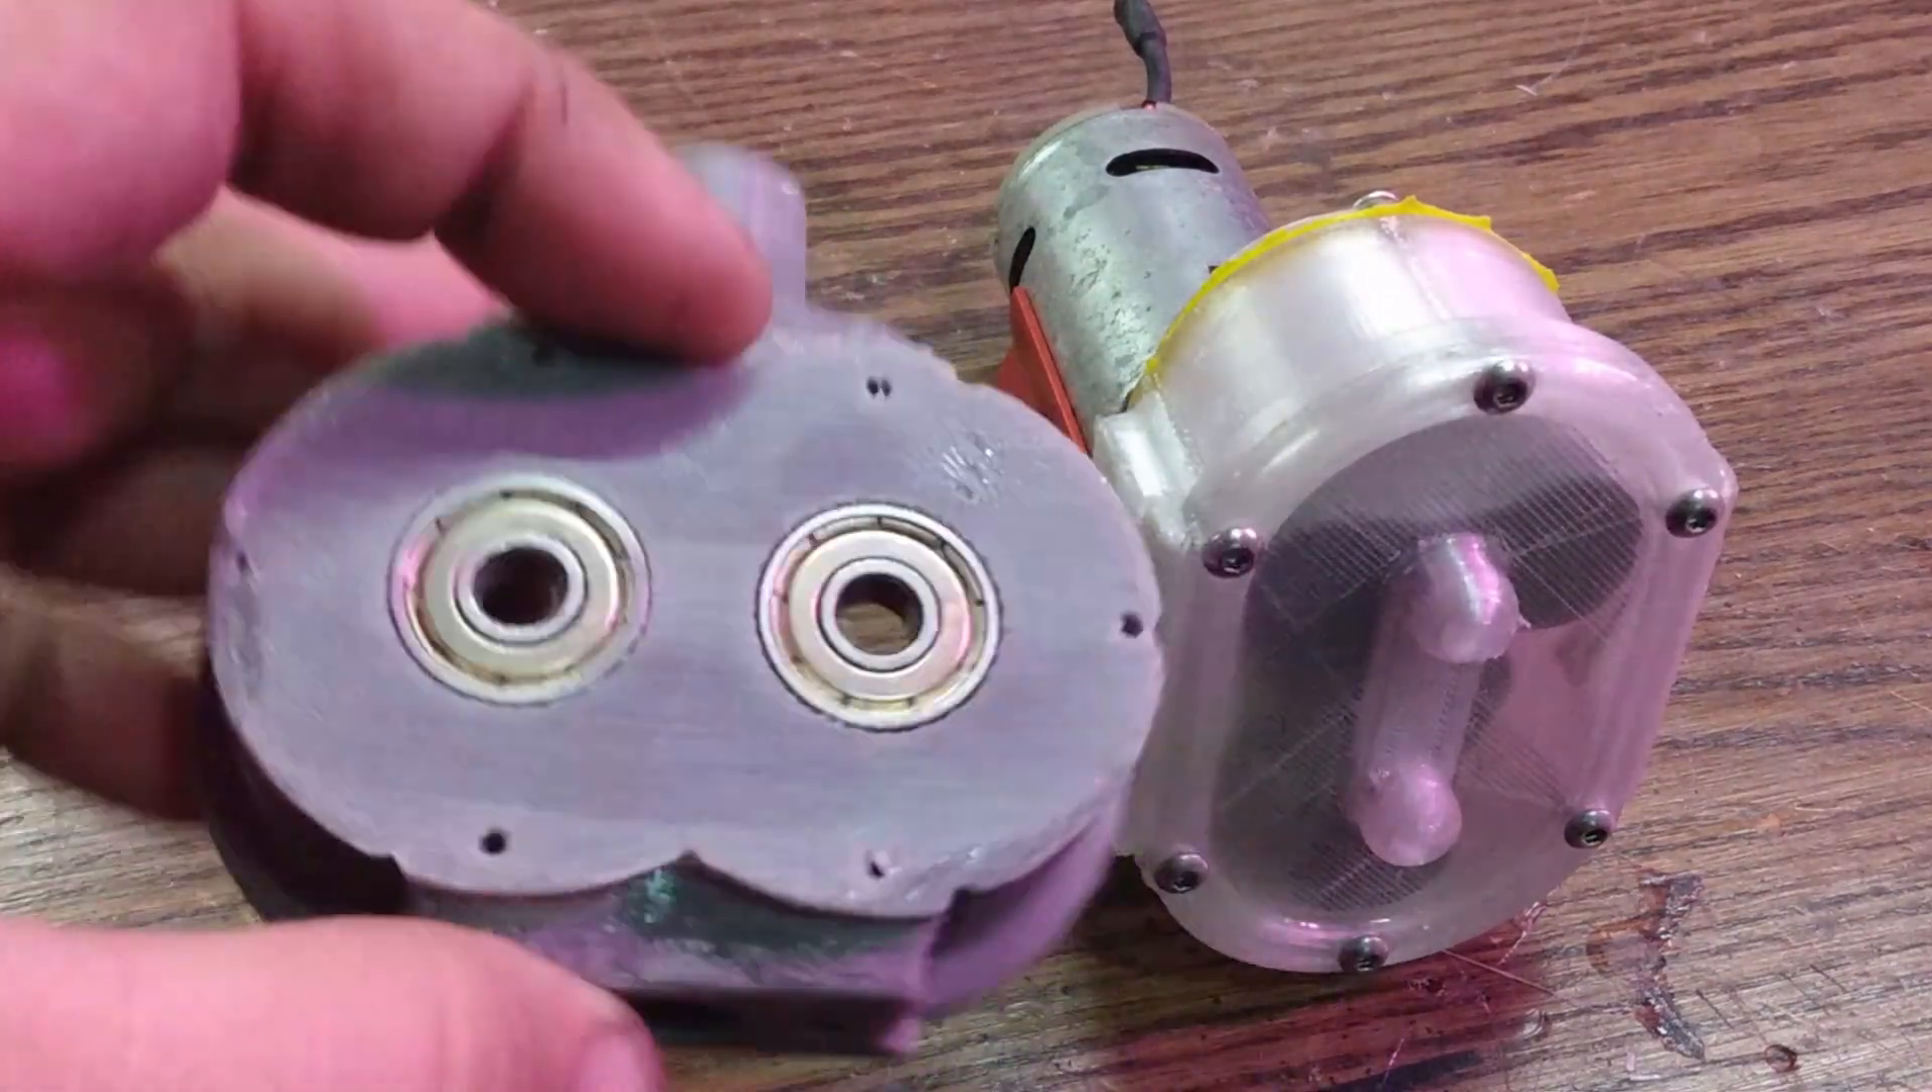On the back you can see i got some 626 zz bearings in there for the six millimeter shaft.